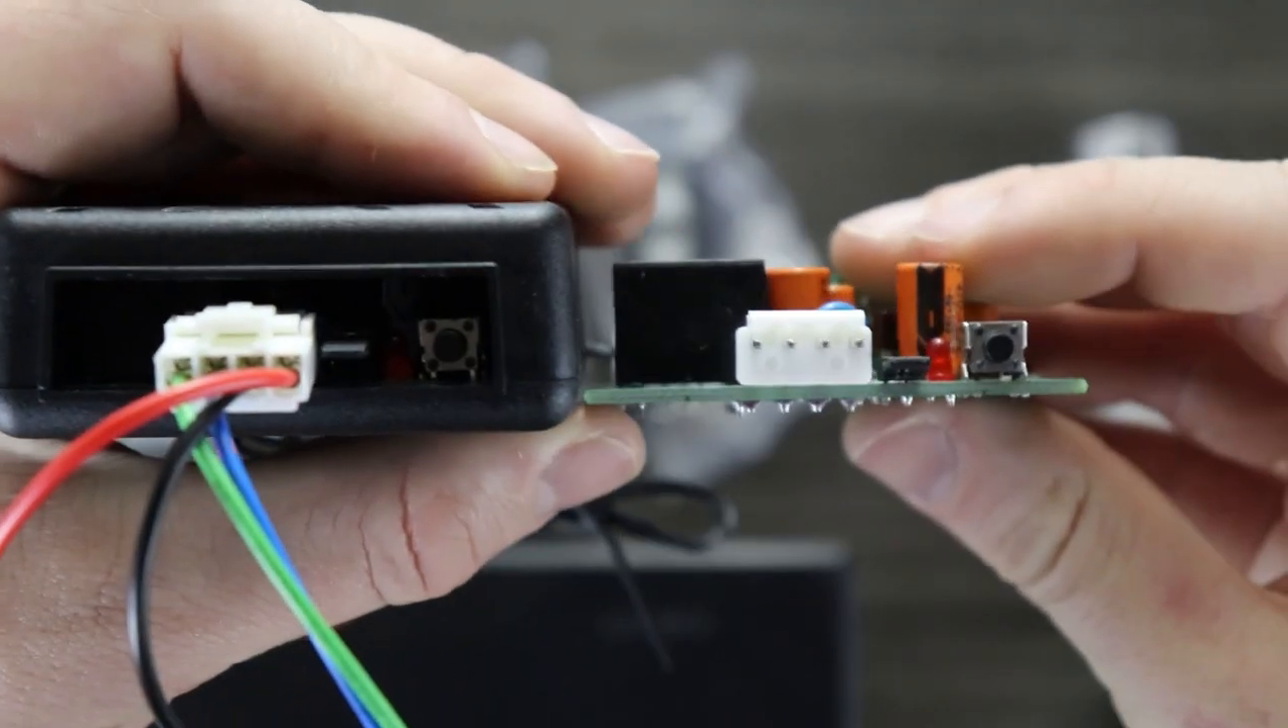It's hard to see what to do in the next step with all this black plastic casing, so I removed the case from this control board so that you can see easier.